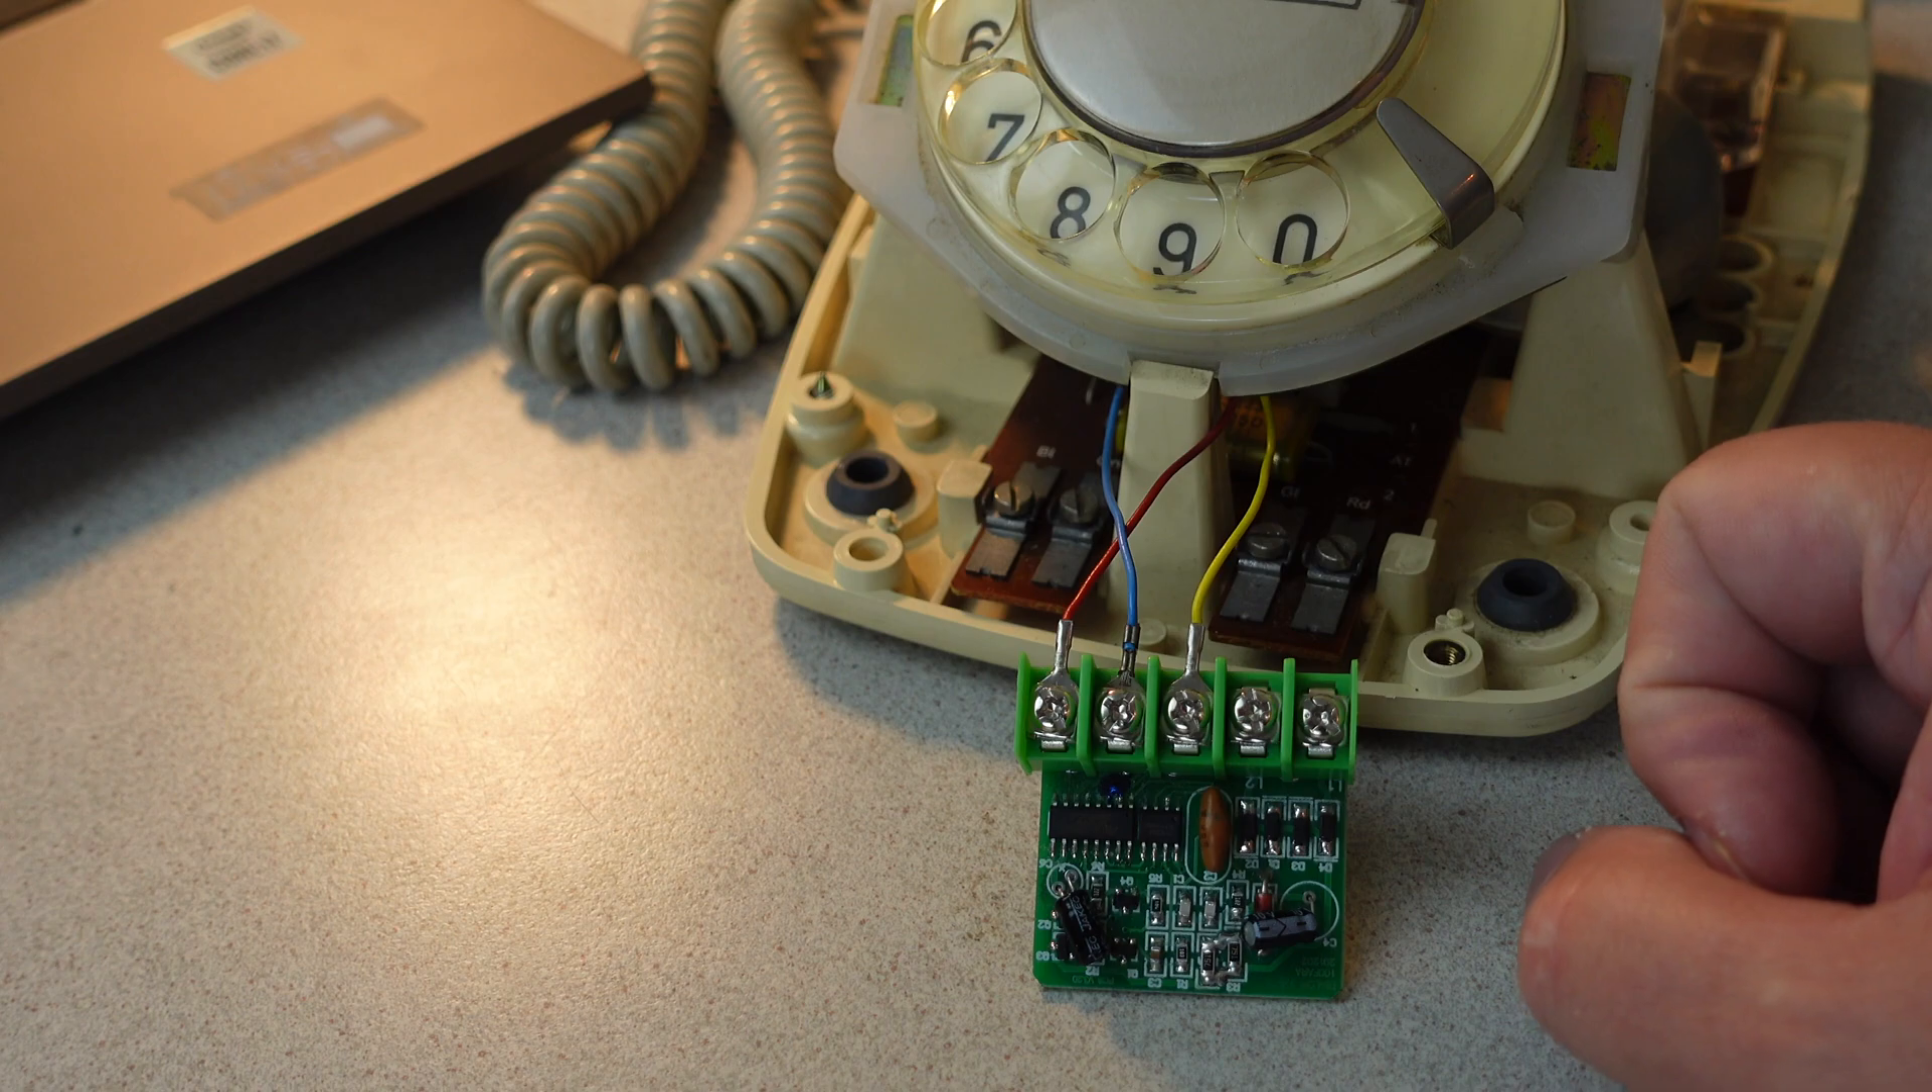Nou de kieschijf die zit nu aangesloten. Hou ik er nog twee connectors over.